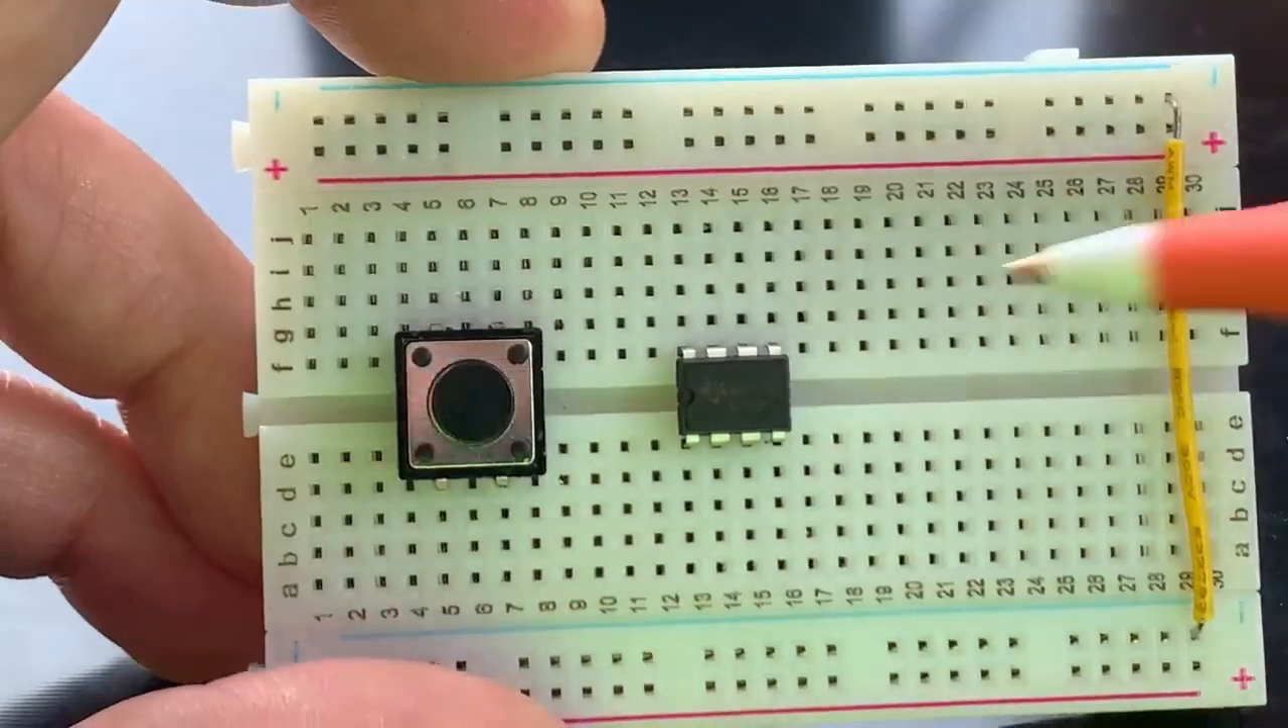So we've got the chip and the switch on the breadboard like that.